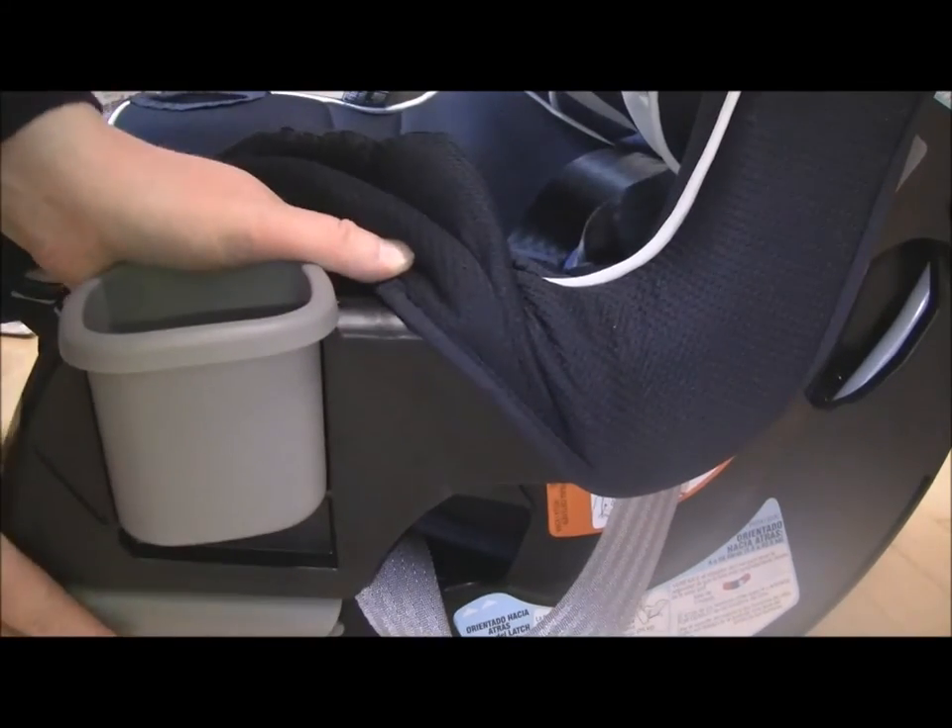Cup holders in. It's not coming back out.